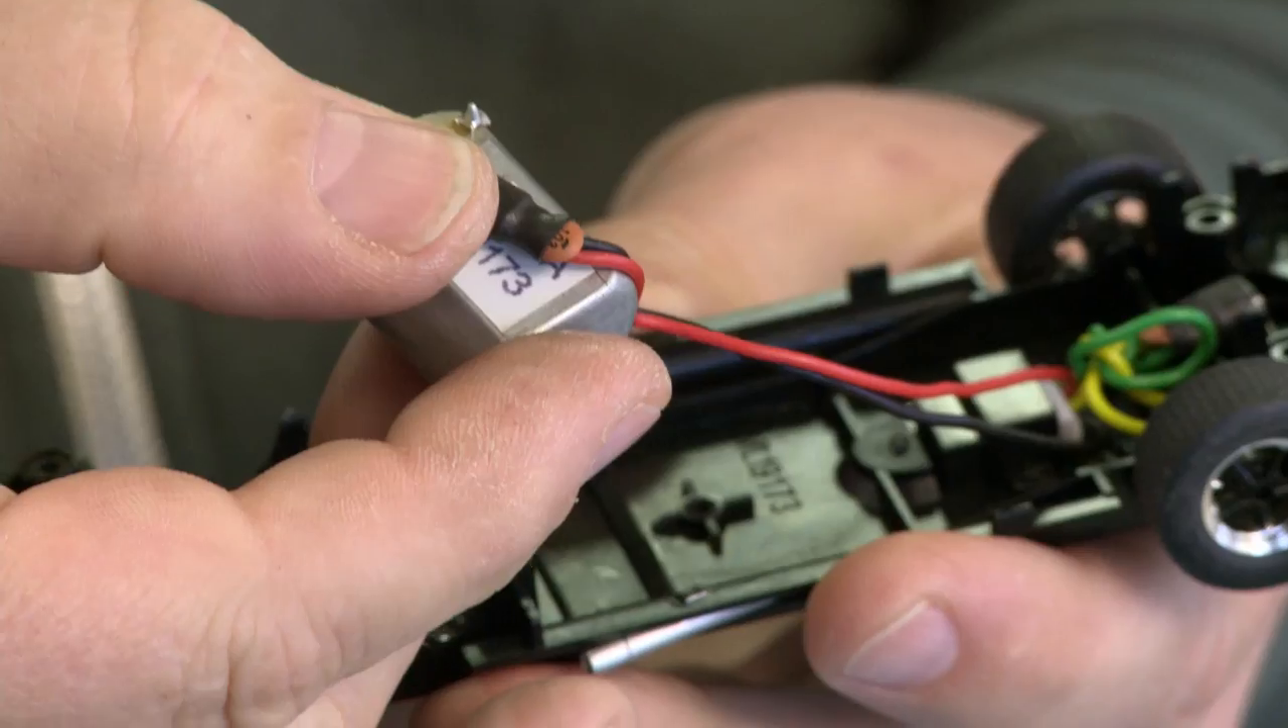So now I've got the motor out. It's still connected to the car but it's removed from the chassis.